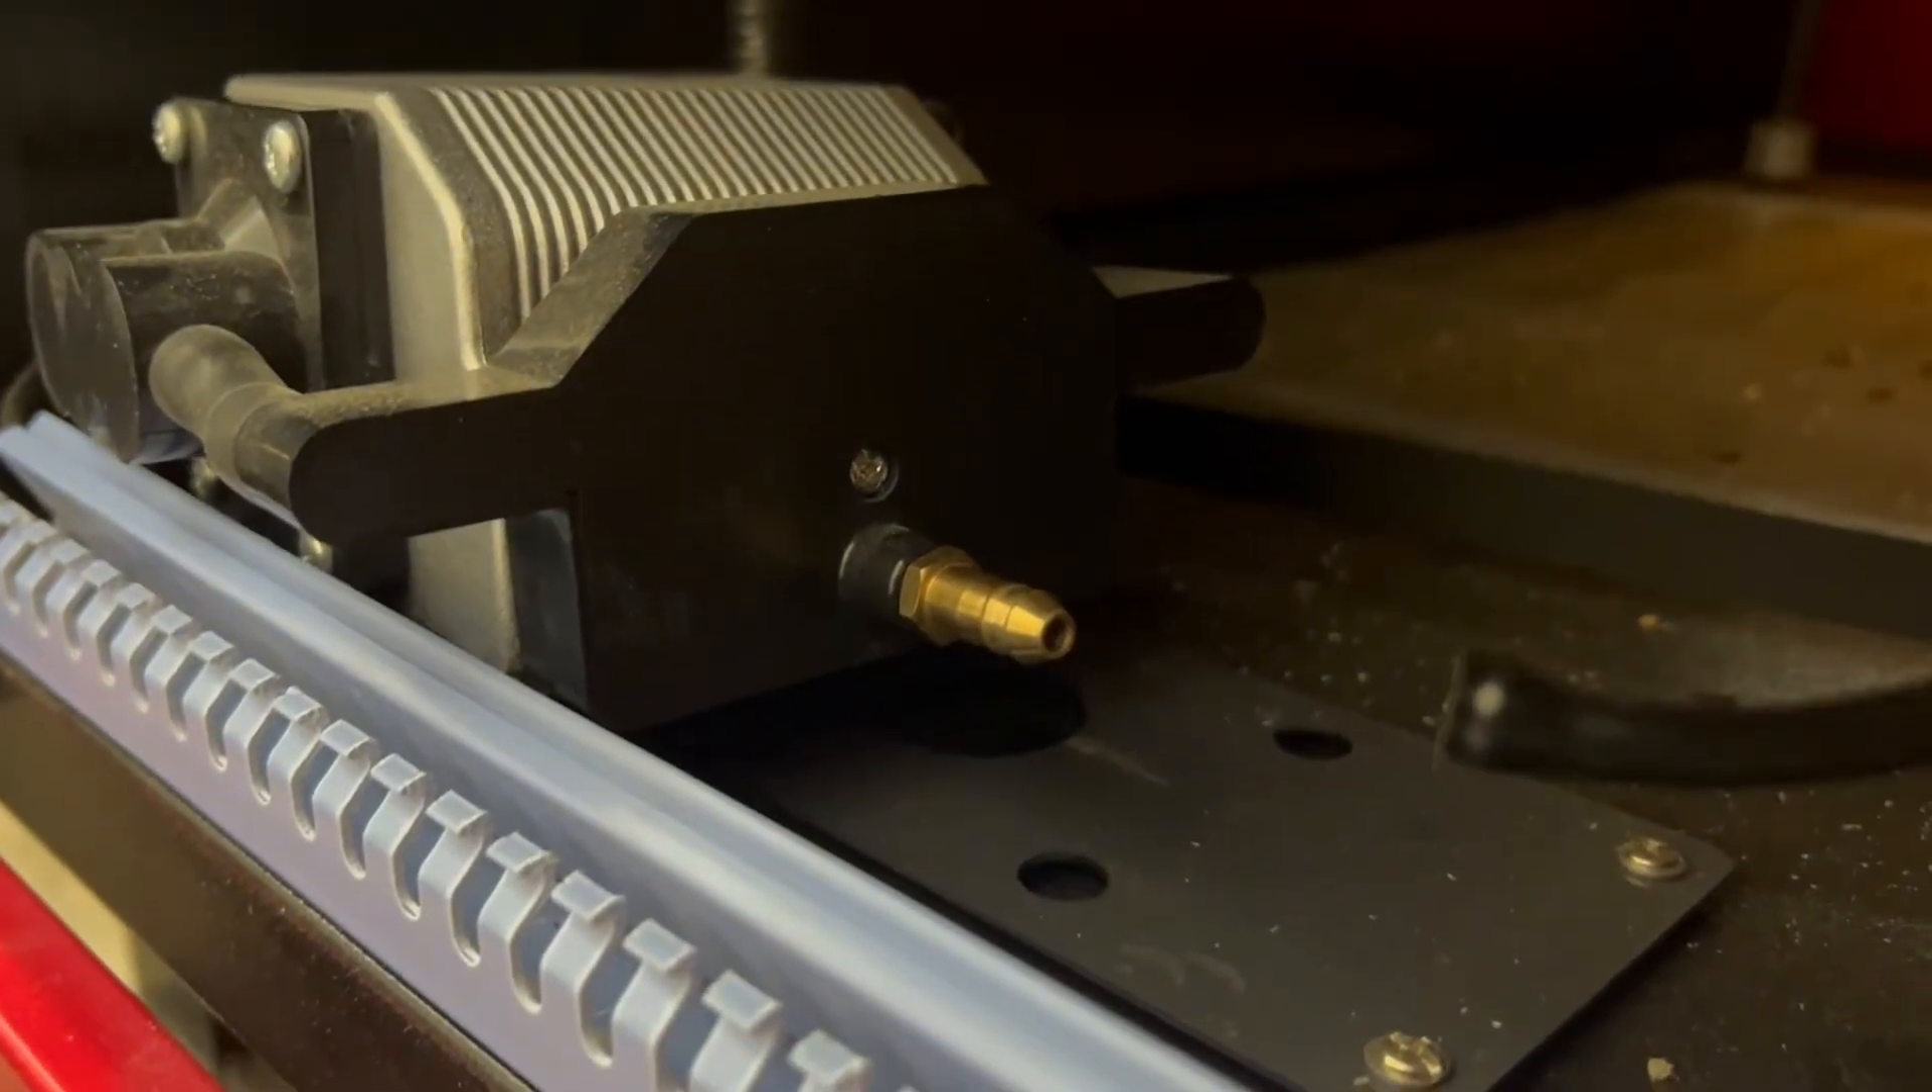So as you can see i removed the tube from this little barbed connection.